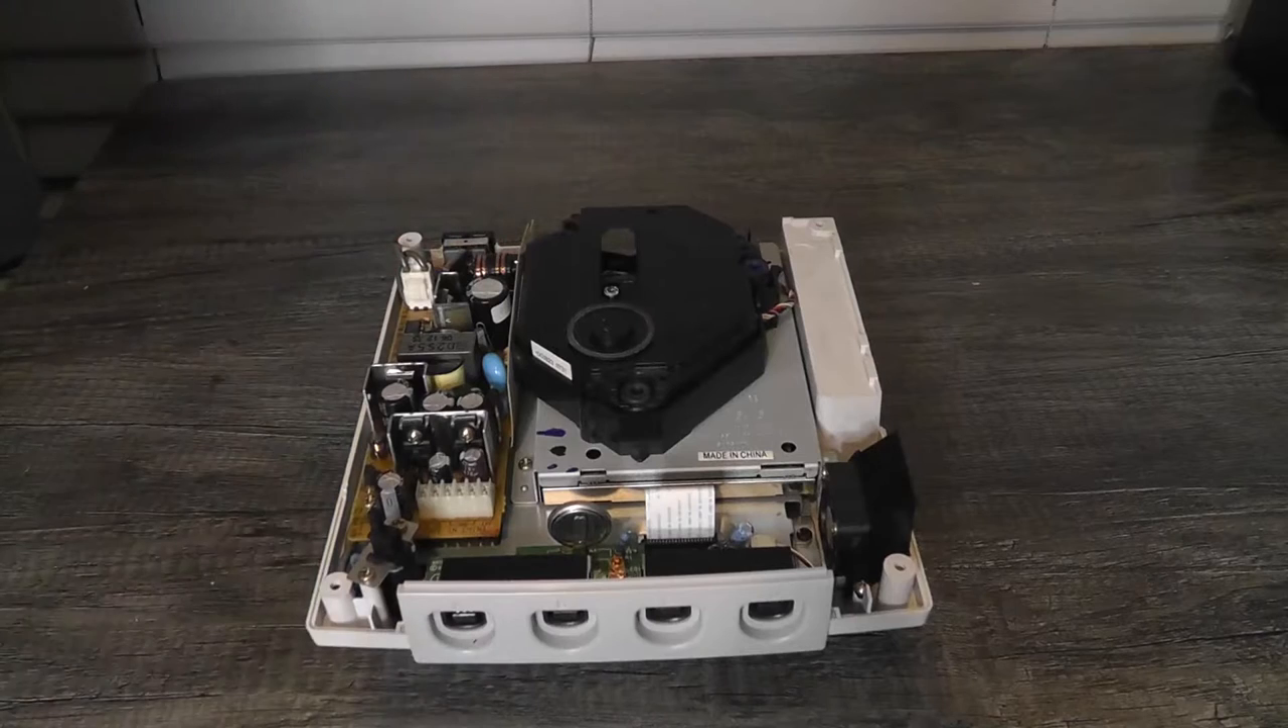Now we have access to the drive.